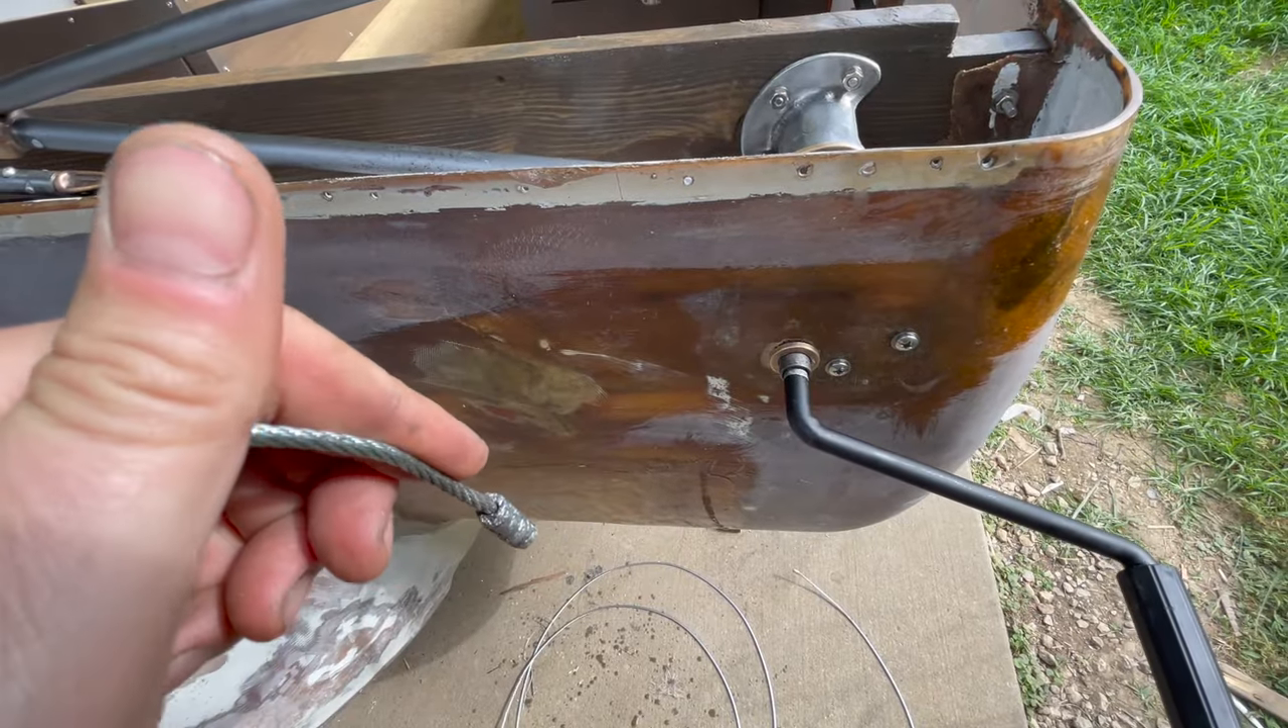I am getting ready to put the cables on. And I have swedged a couple of ends on these.